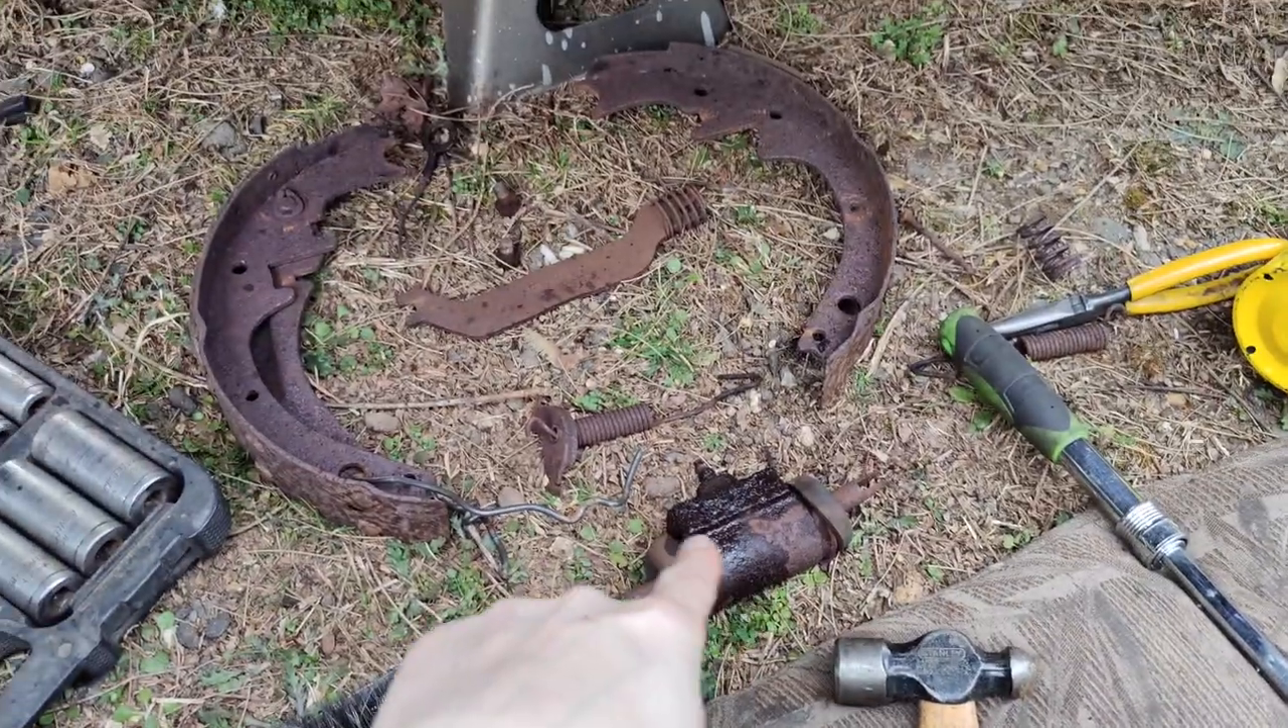We have our brakes out. We have all the hardware that's left over.